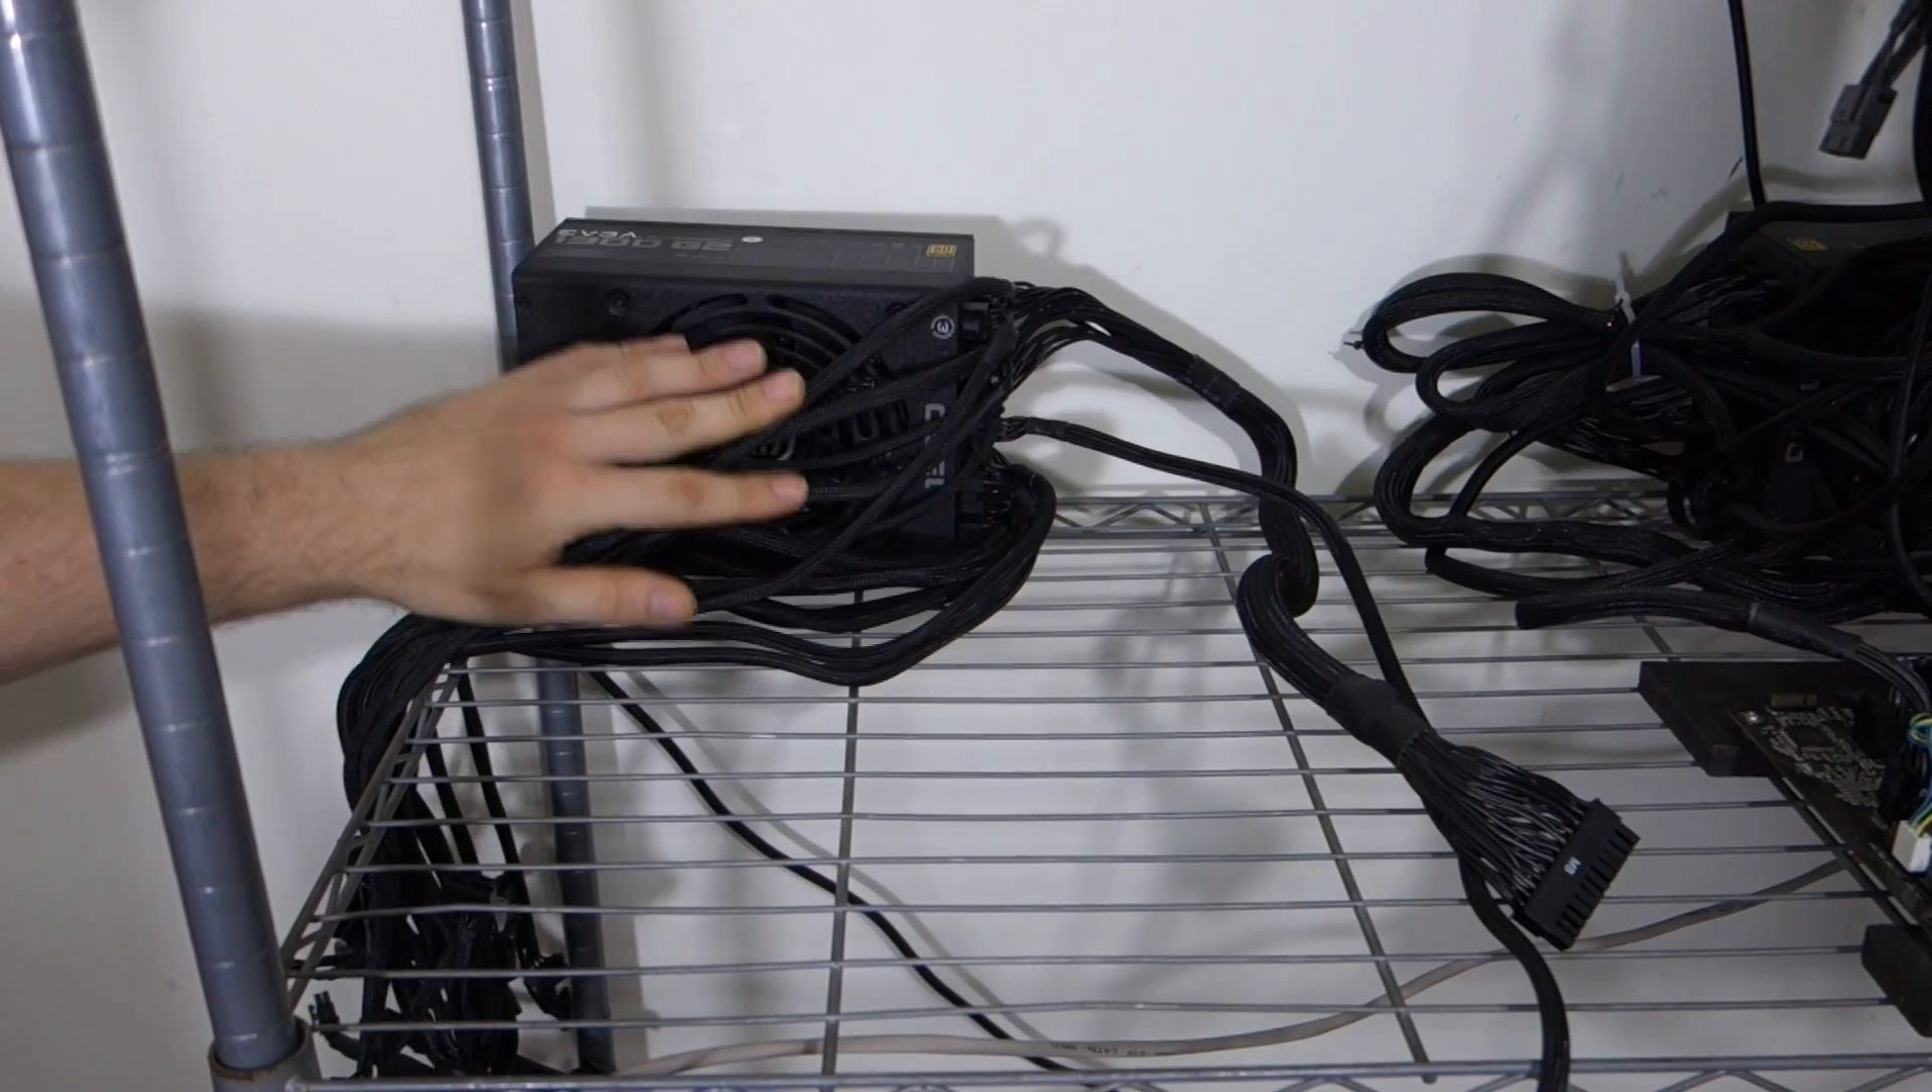So I've got my PSU already on my shelf rack, got all the cables plugged in.